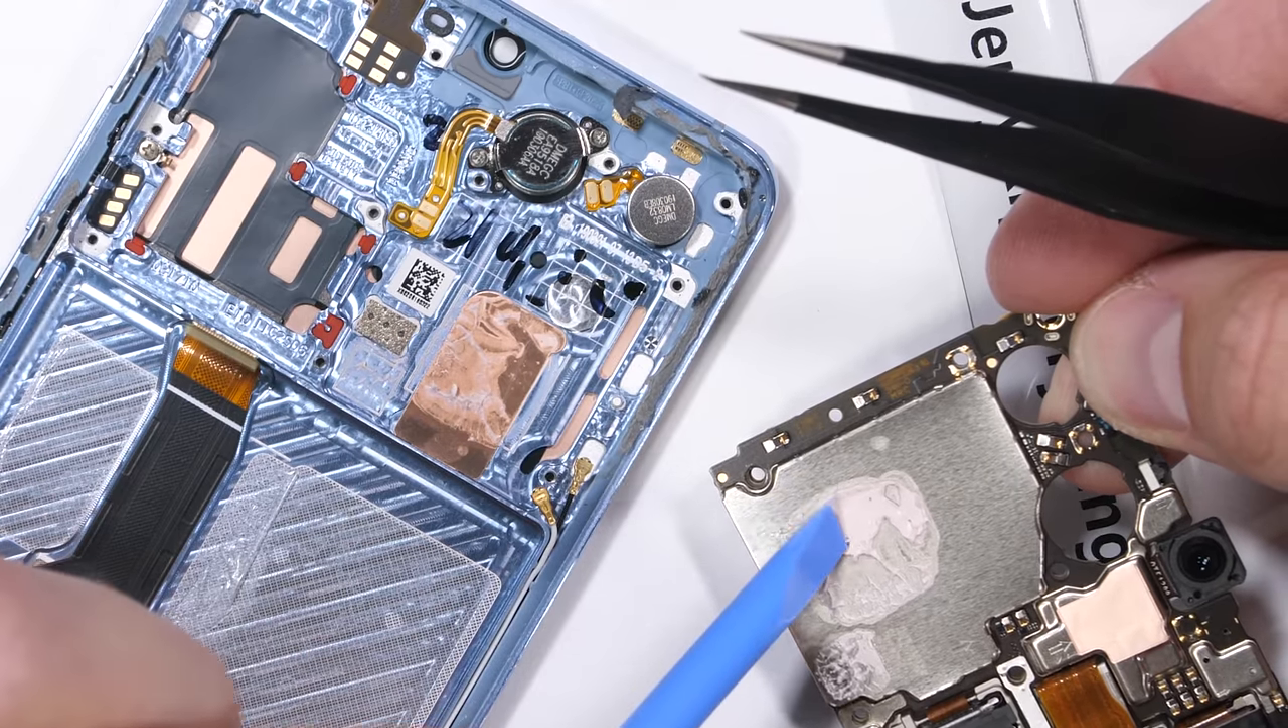With the motherboard out of the frame, we immediately see two circular vibrators, and a lot of thermal paste over the top of a rectangular copper inlay.